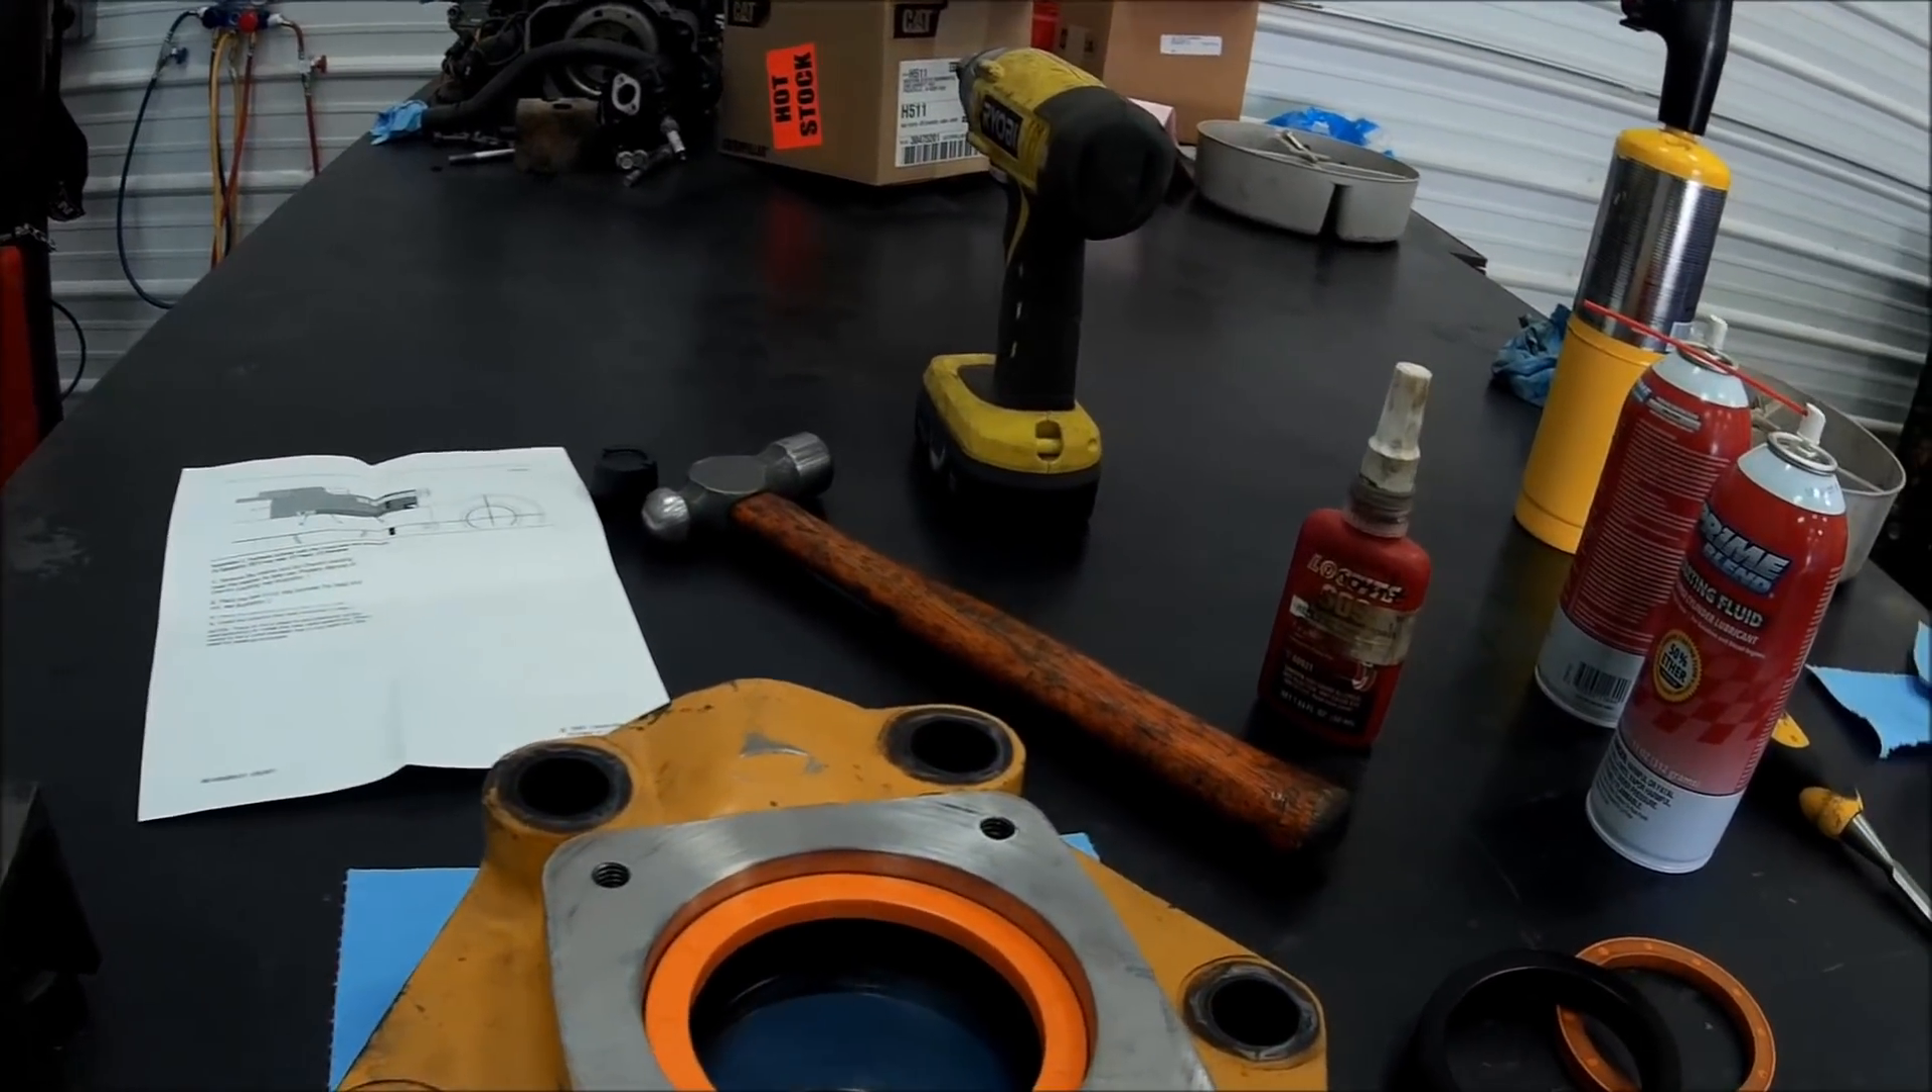And then the top cover, I've got the U -cup seal in.